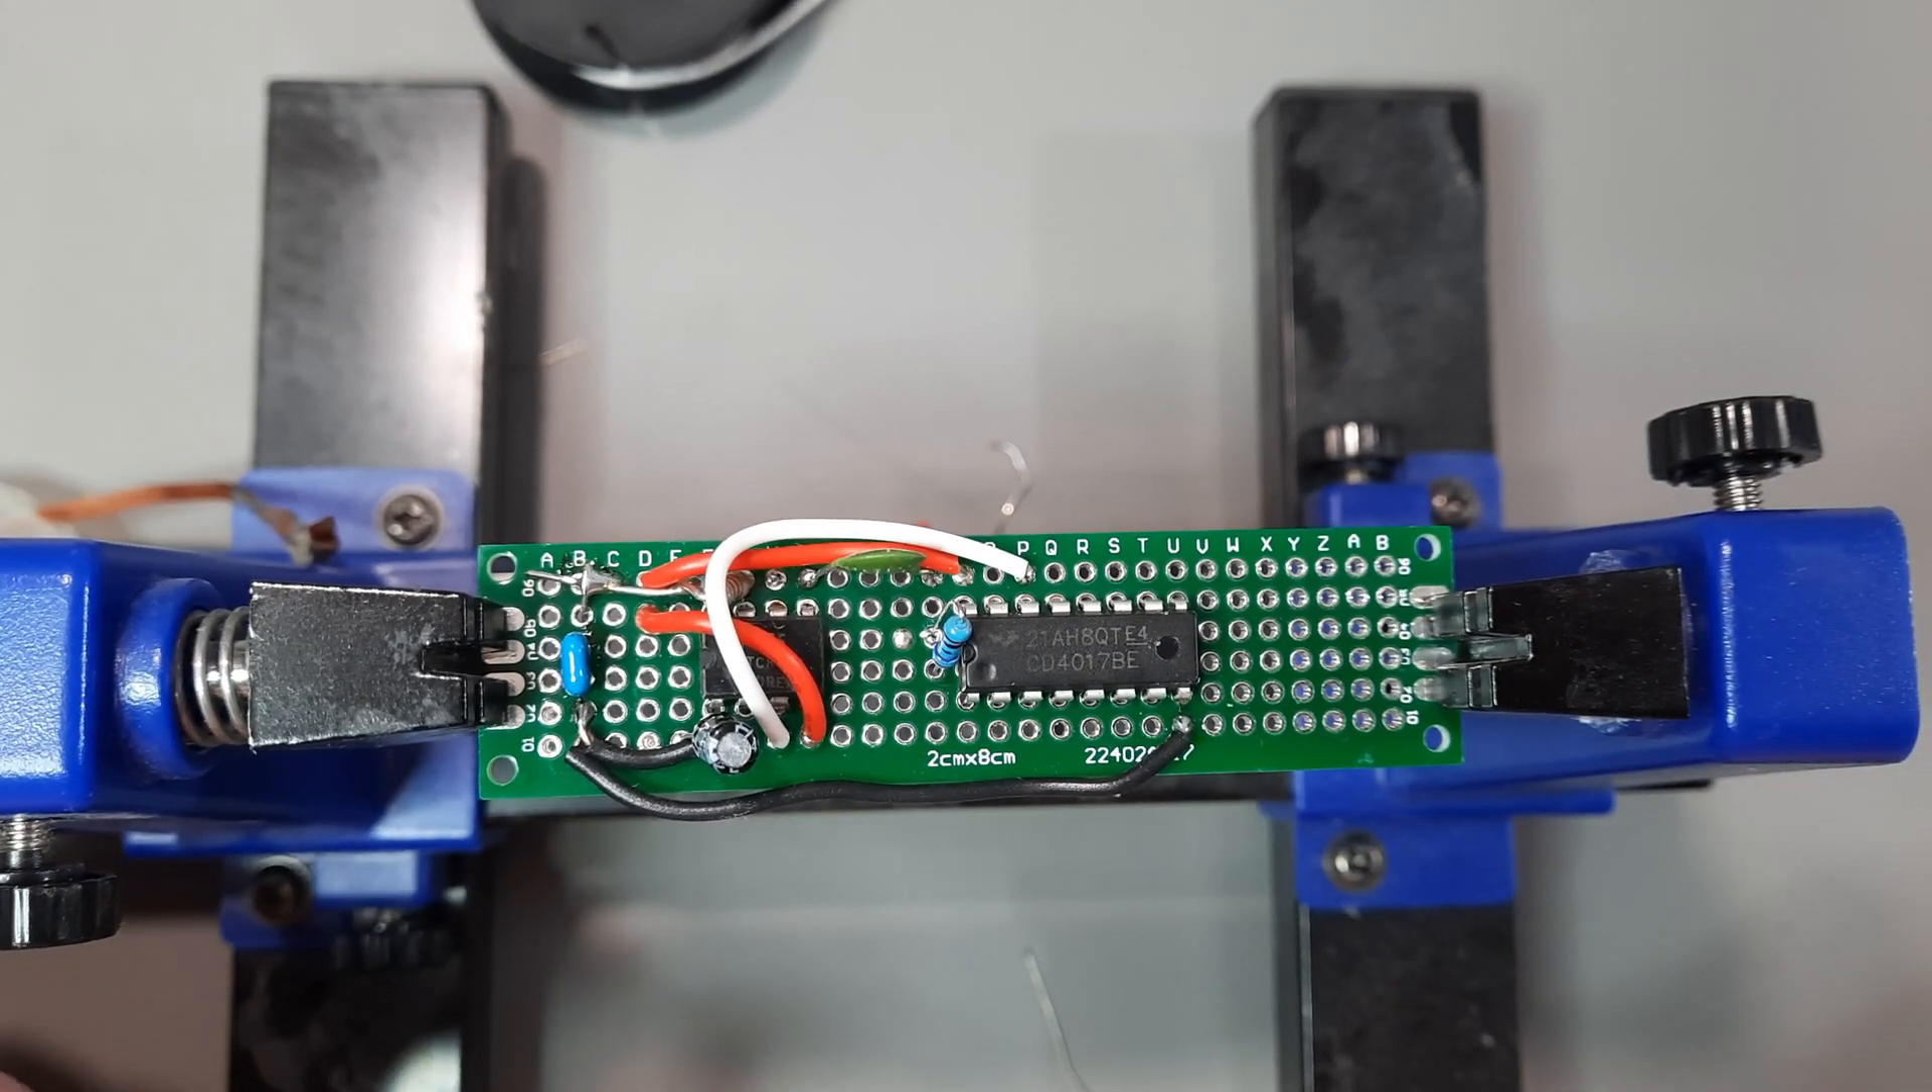So, basically right now, I've got everything except the LEDs hooked up. I've got the resistor there.